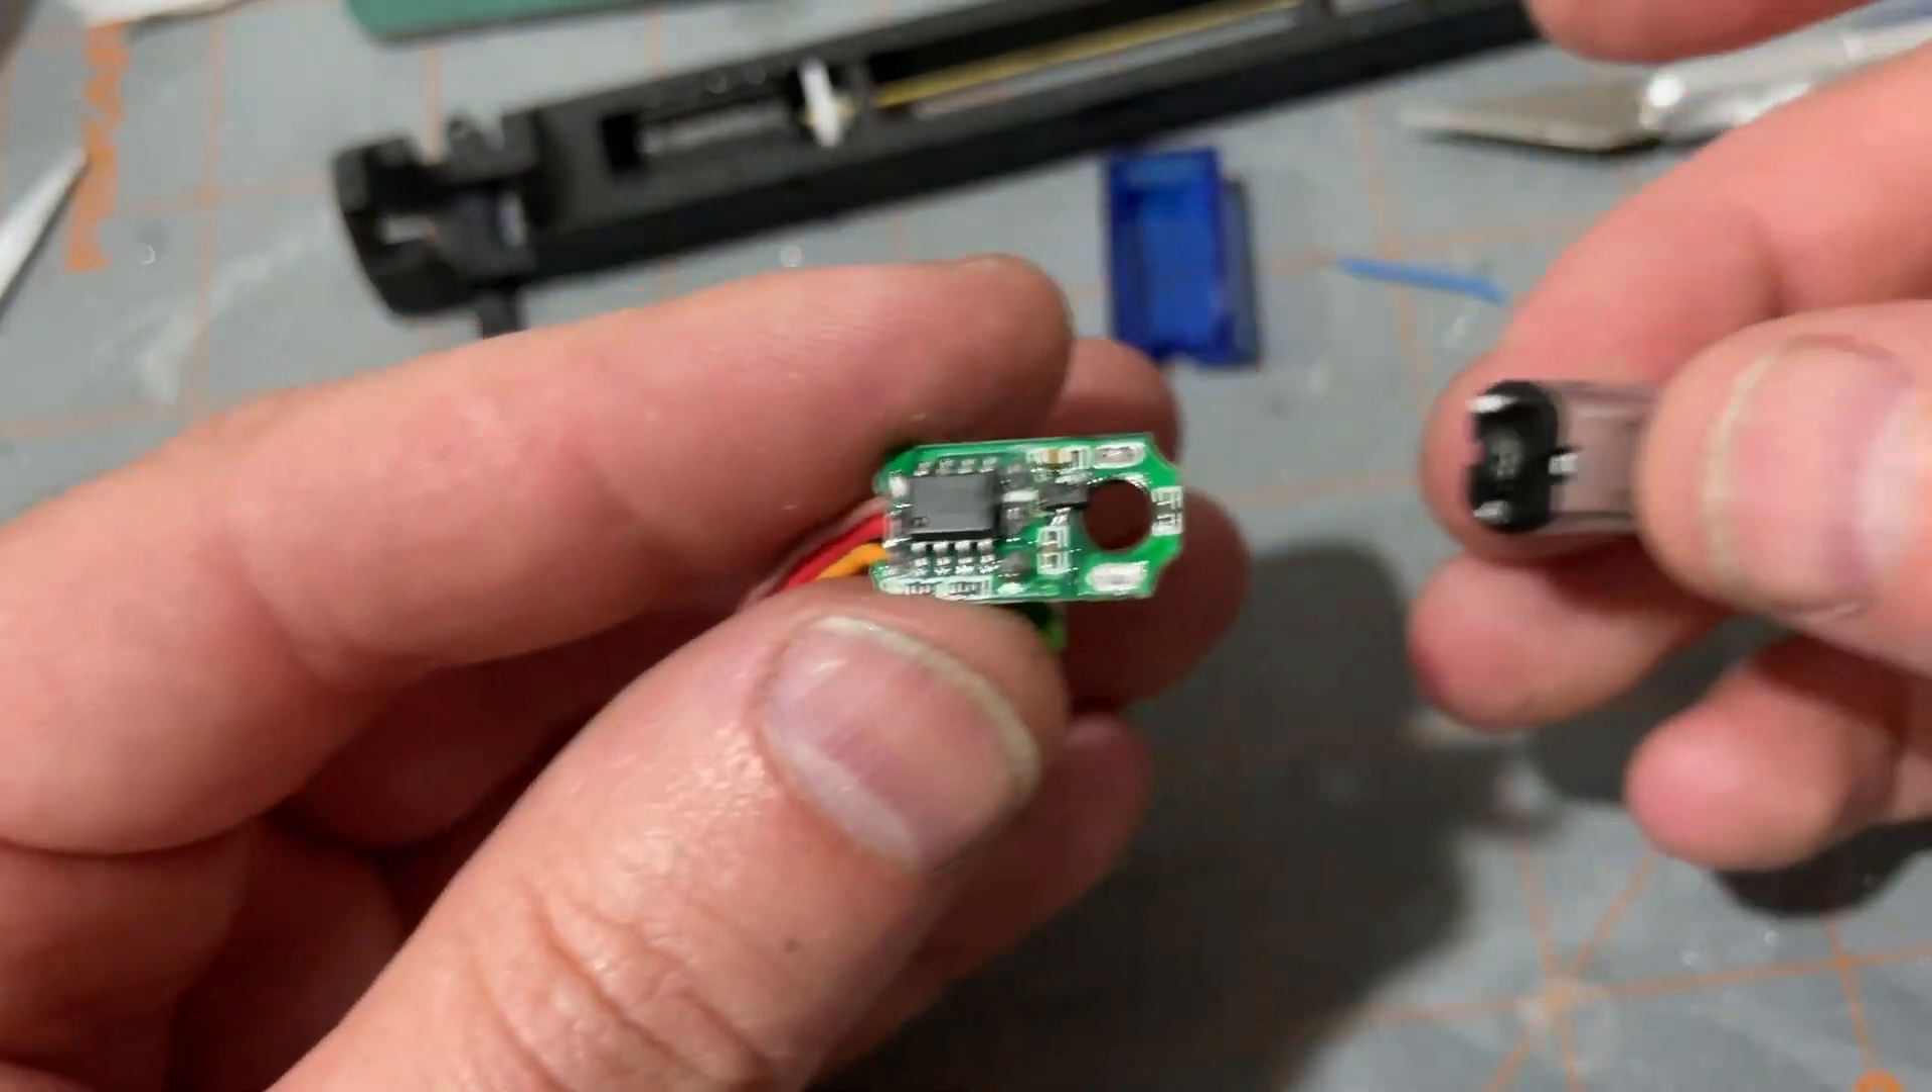Now we have our motor separate from the speed control.